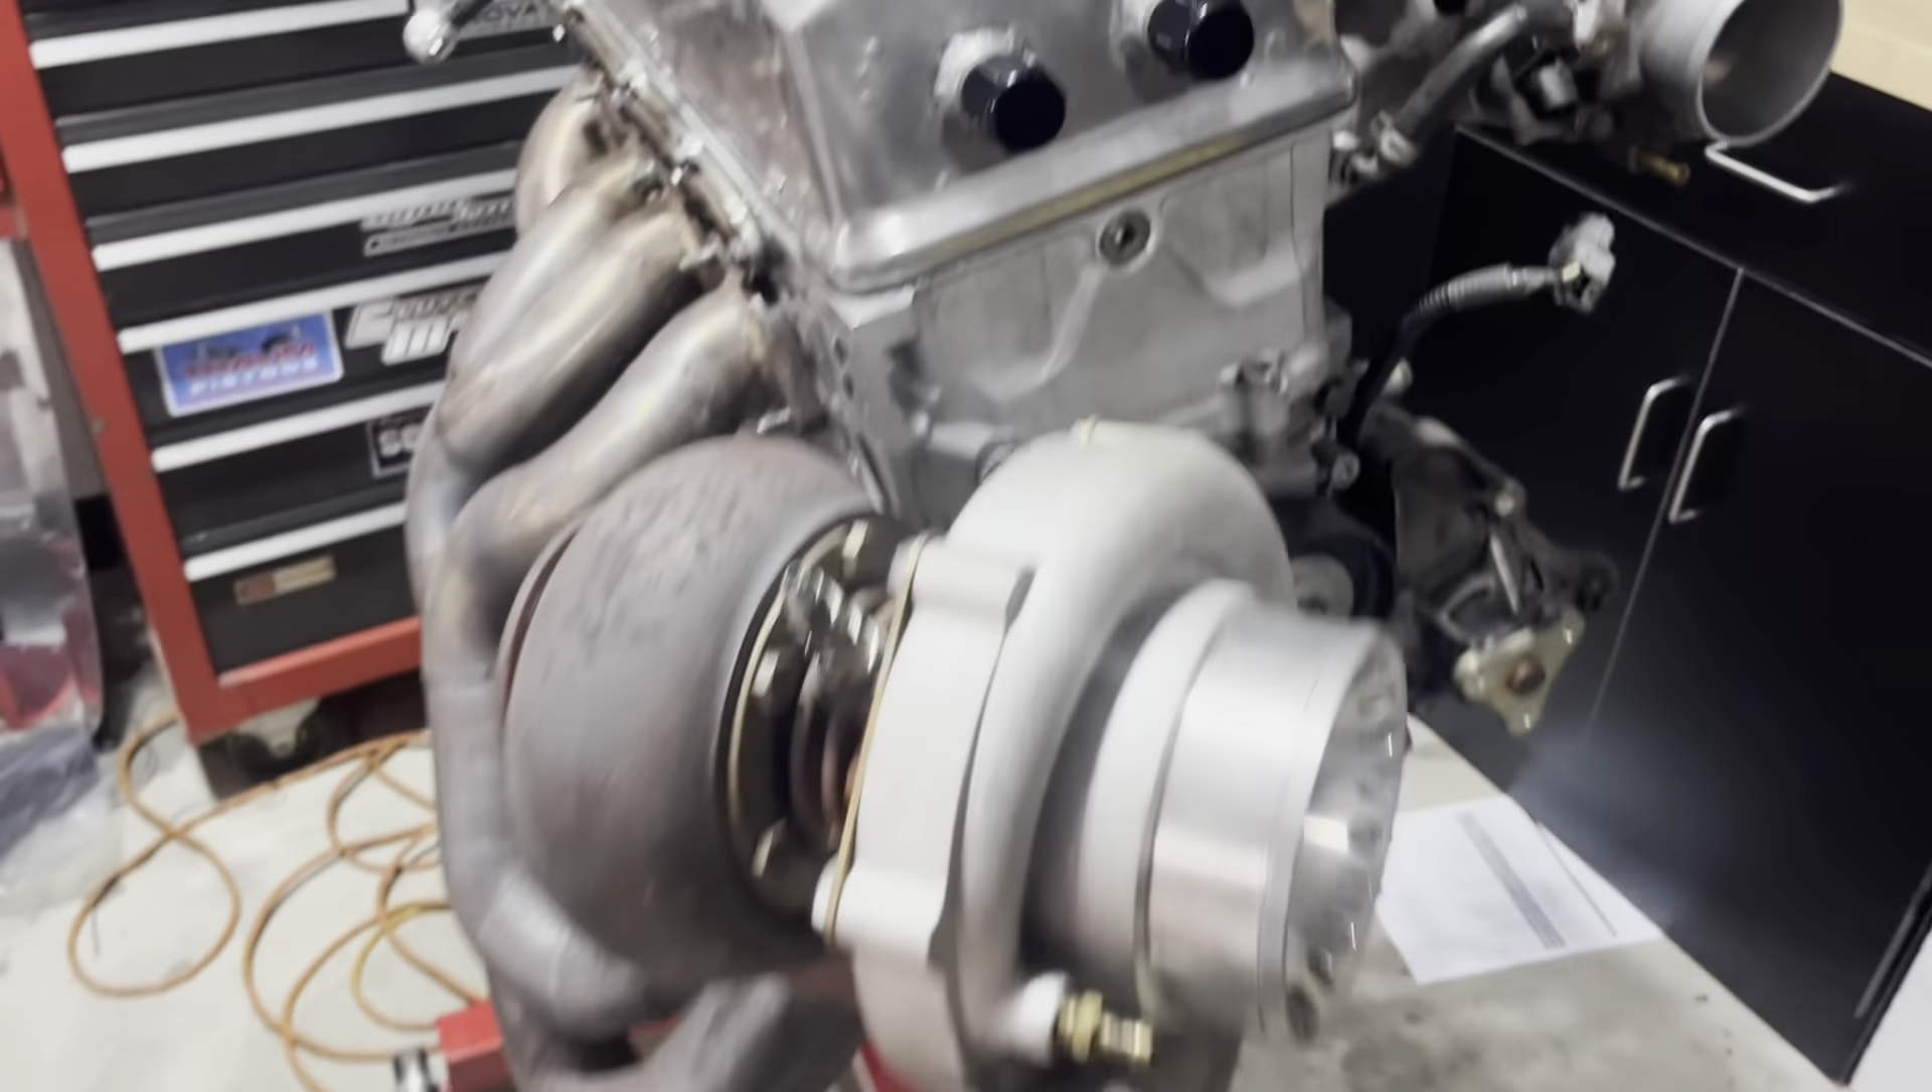Went ahead and put the turbo on there real quick so you guys can see the turbo kit set up.